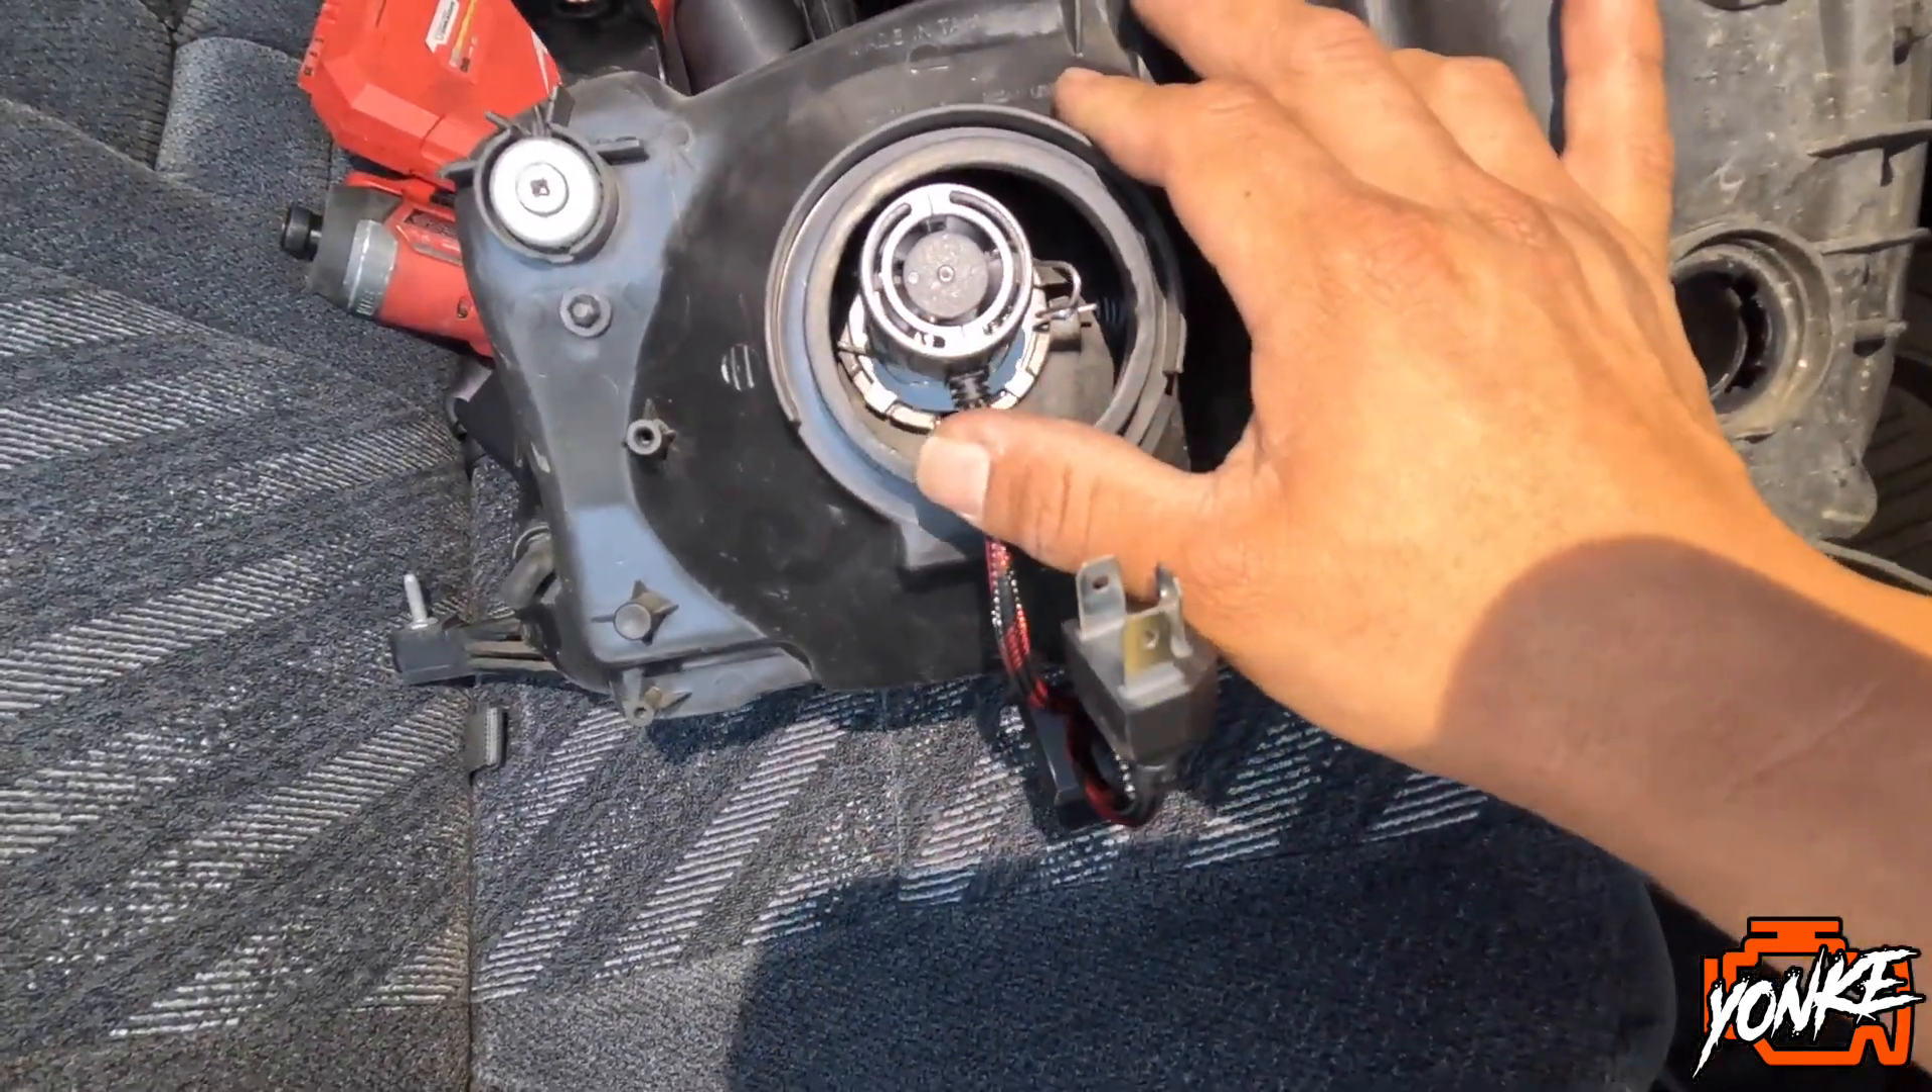Okay so this is what it looks like with the light bulb installed.